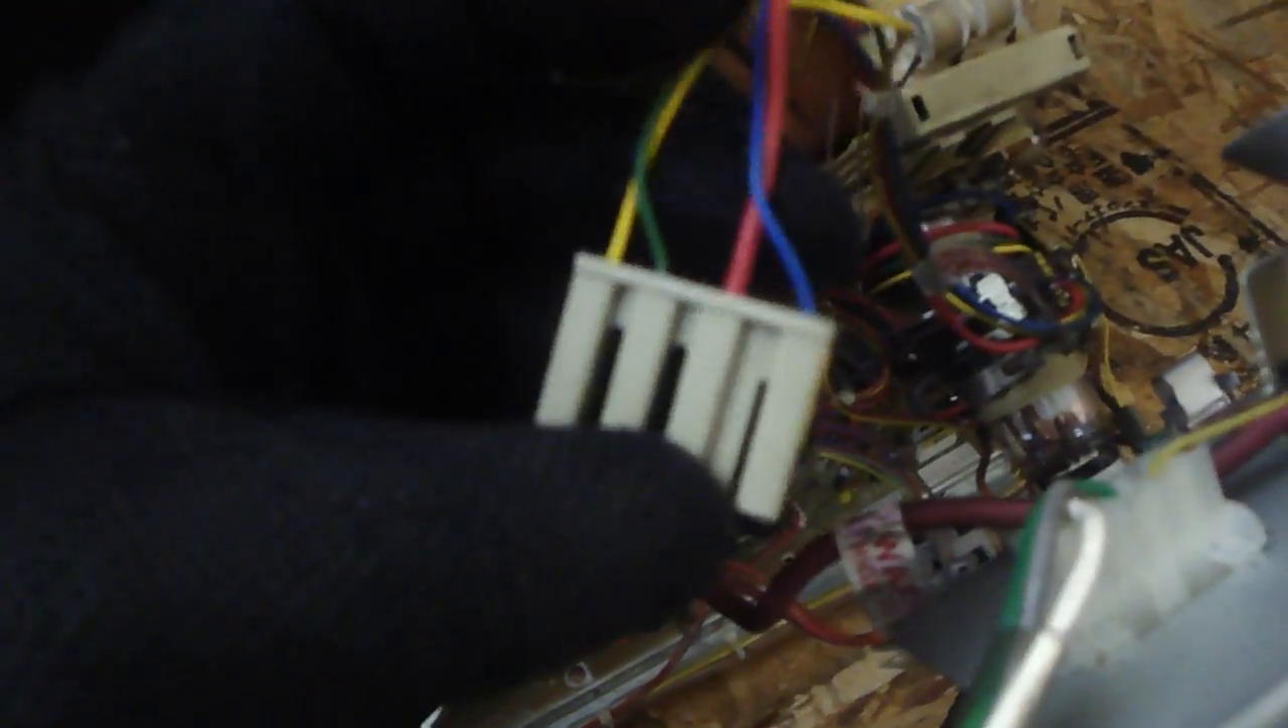All right so now we have our our clip disconnected.